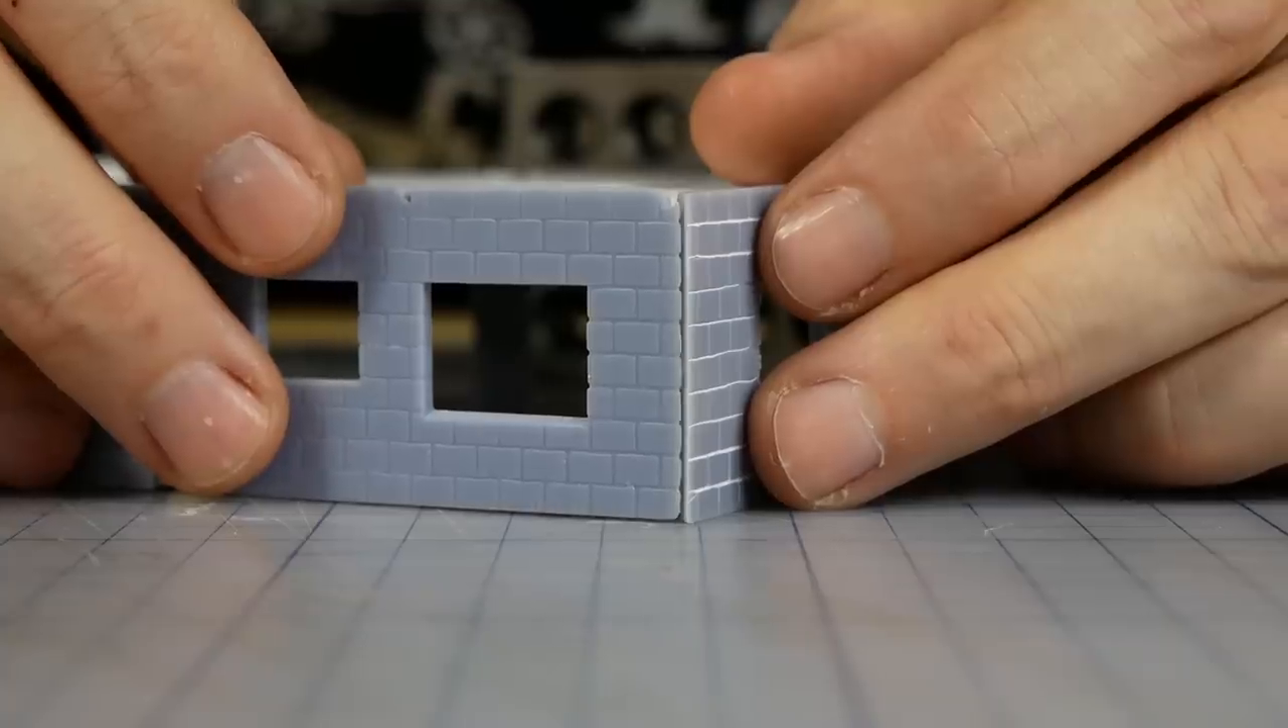These two wall sections marry up near perfectly creating a seamless join and it's like that all the way around the model.